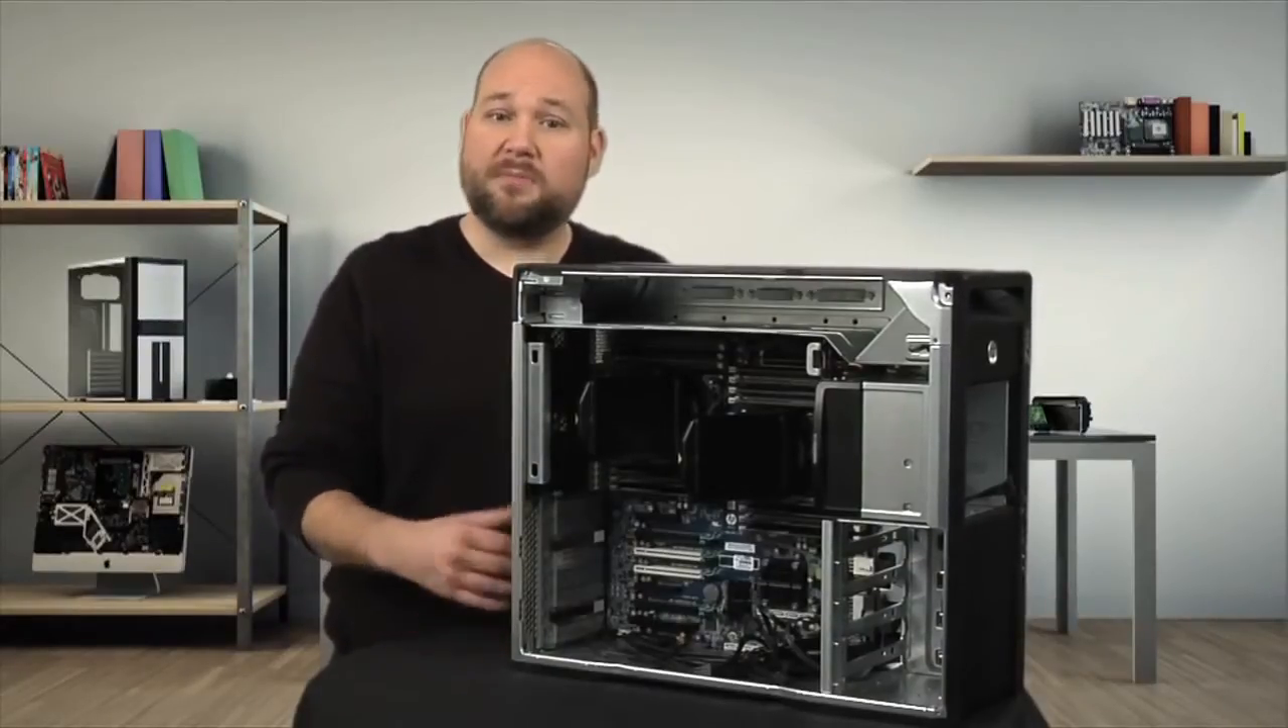At this point, the motherboard processors, RAM, cables, and a few other components are still inside the case.